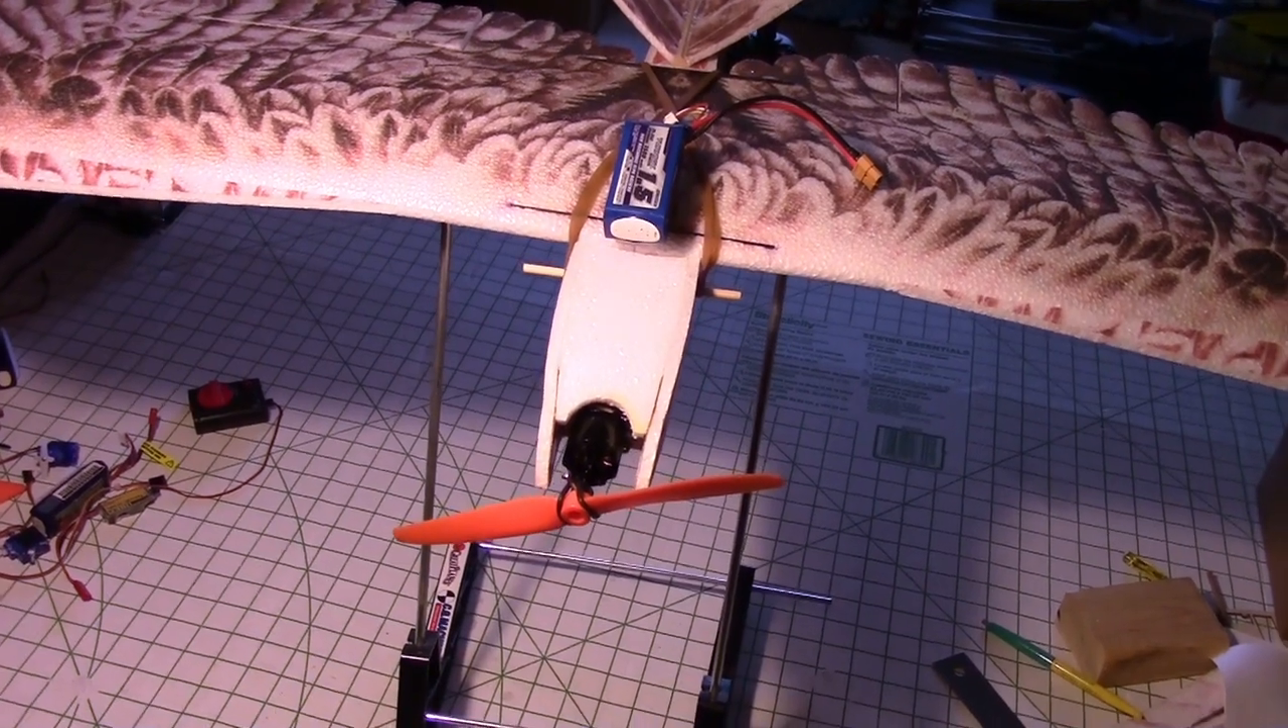So with the Eagle balanced somewhere around 40 to 50 millimeters, I've got the battery placed right behind the stick. The front stick where the rubber bands go.